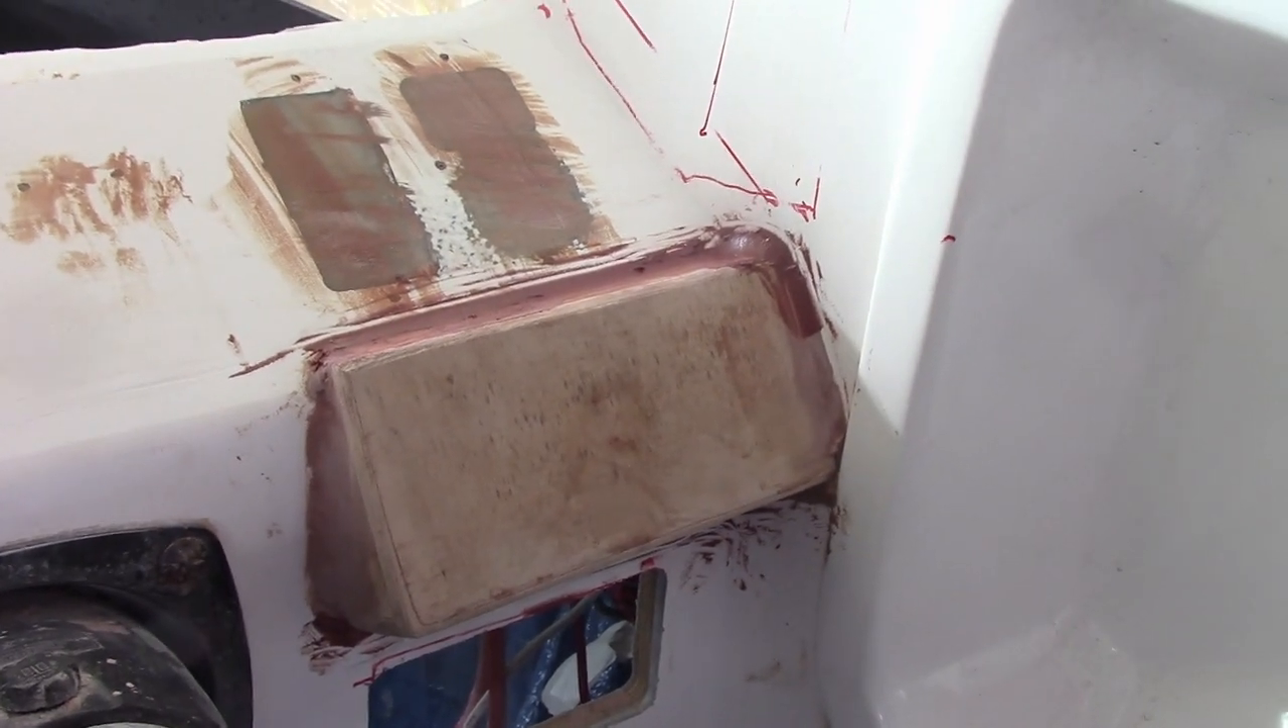I've got the bracket where I'm going to mount the VHF radio bogged in place some of it's still wet and setting.